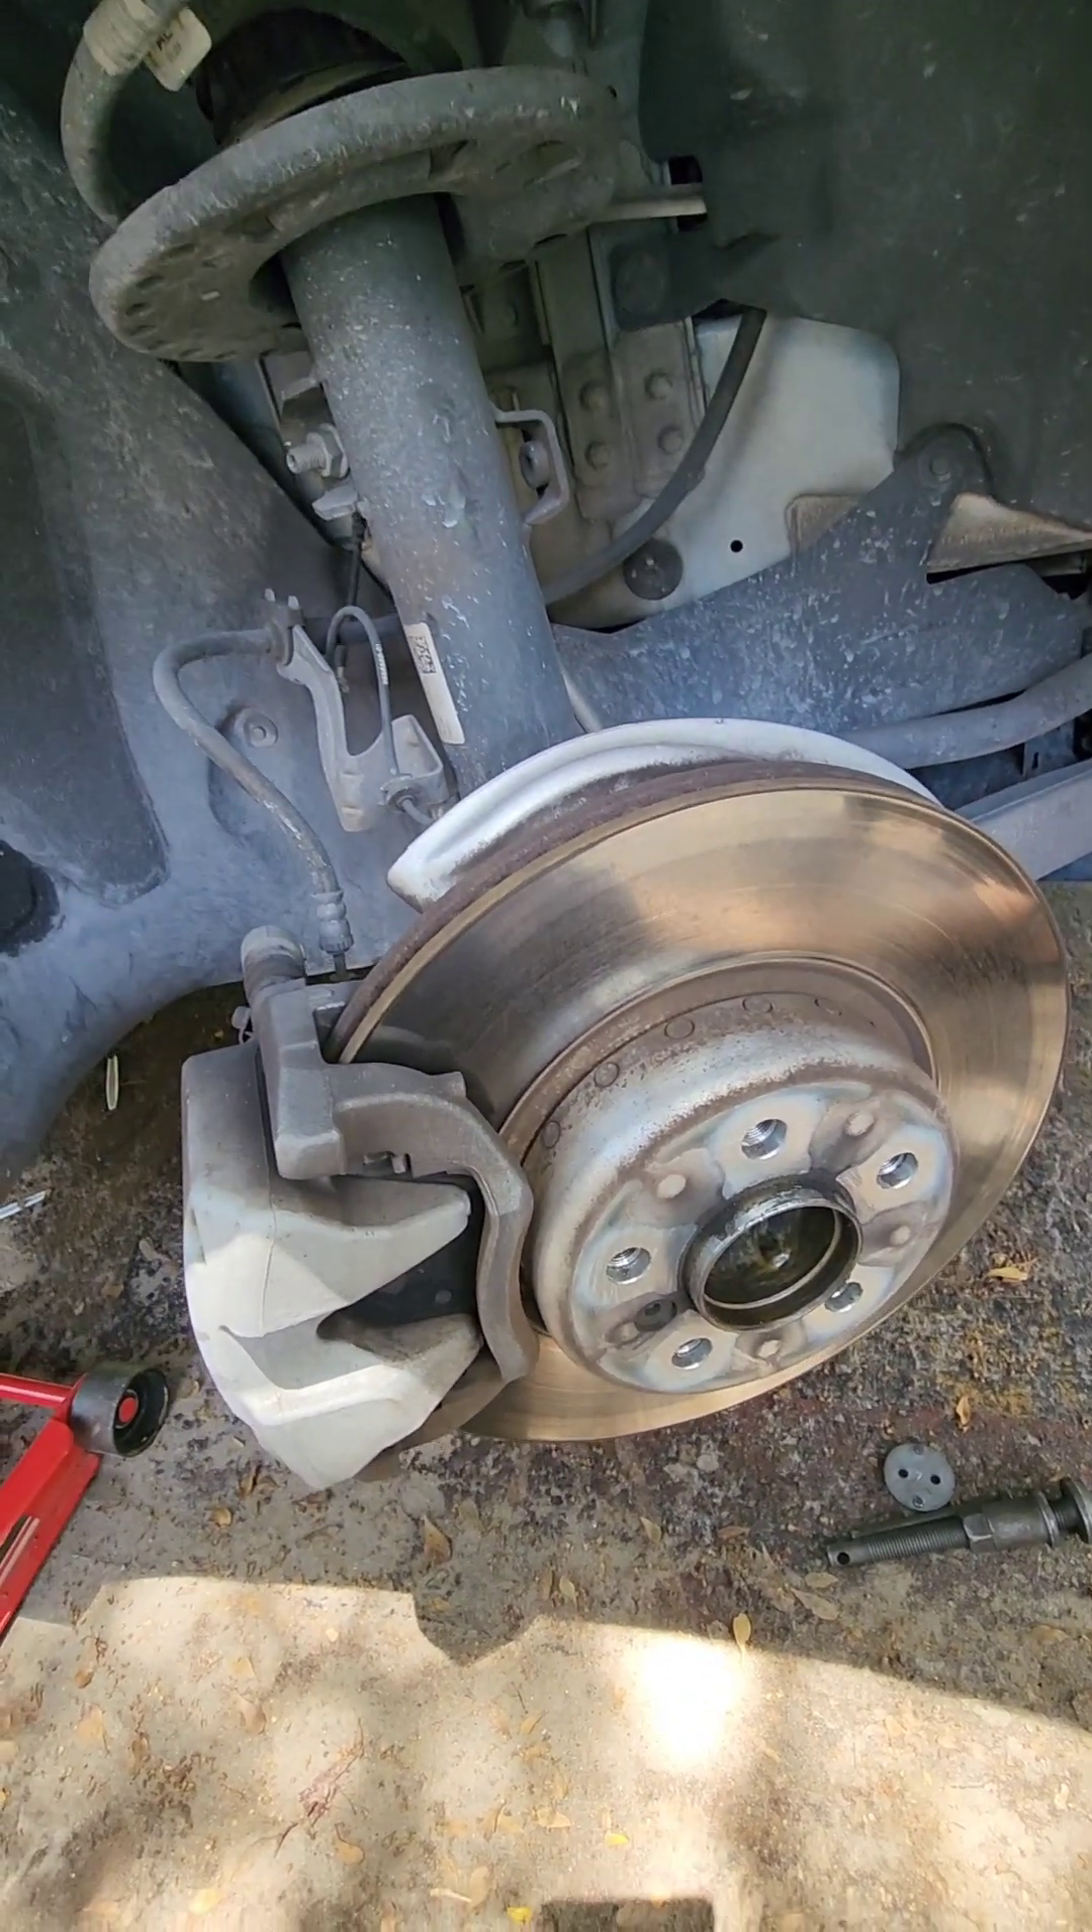All right as you can see I removed the tire and turn the wheel.